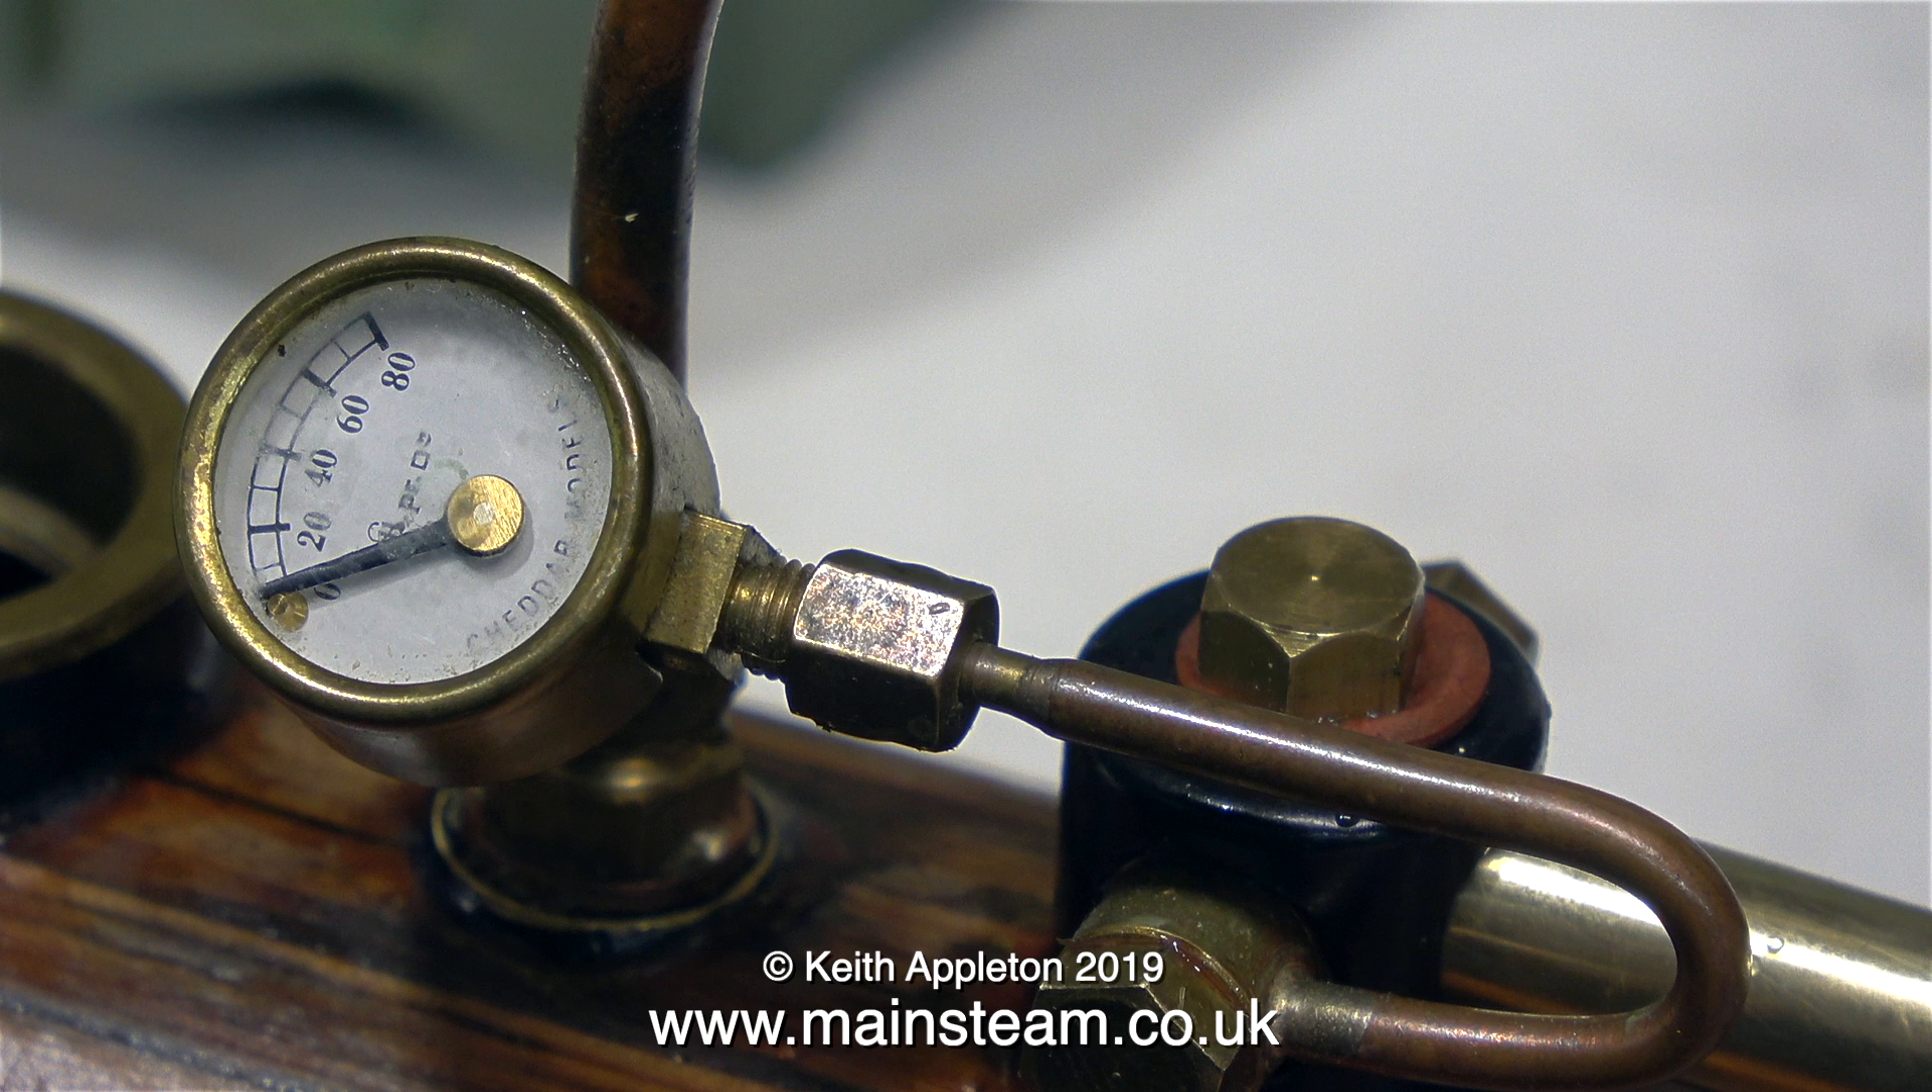And I've refitted the pressure gauge, because I want to test that as well.